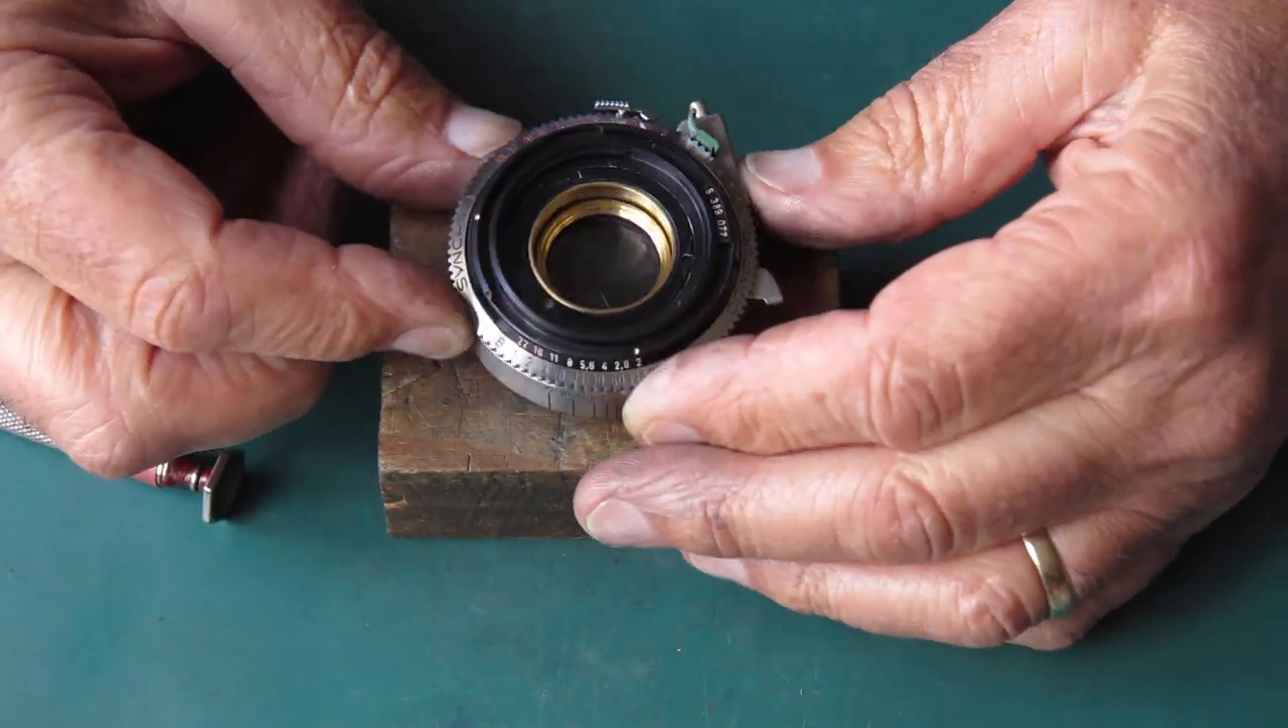At that point our shutter is complete and just needs the lenses put back in it.